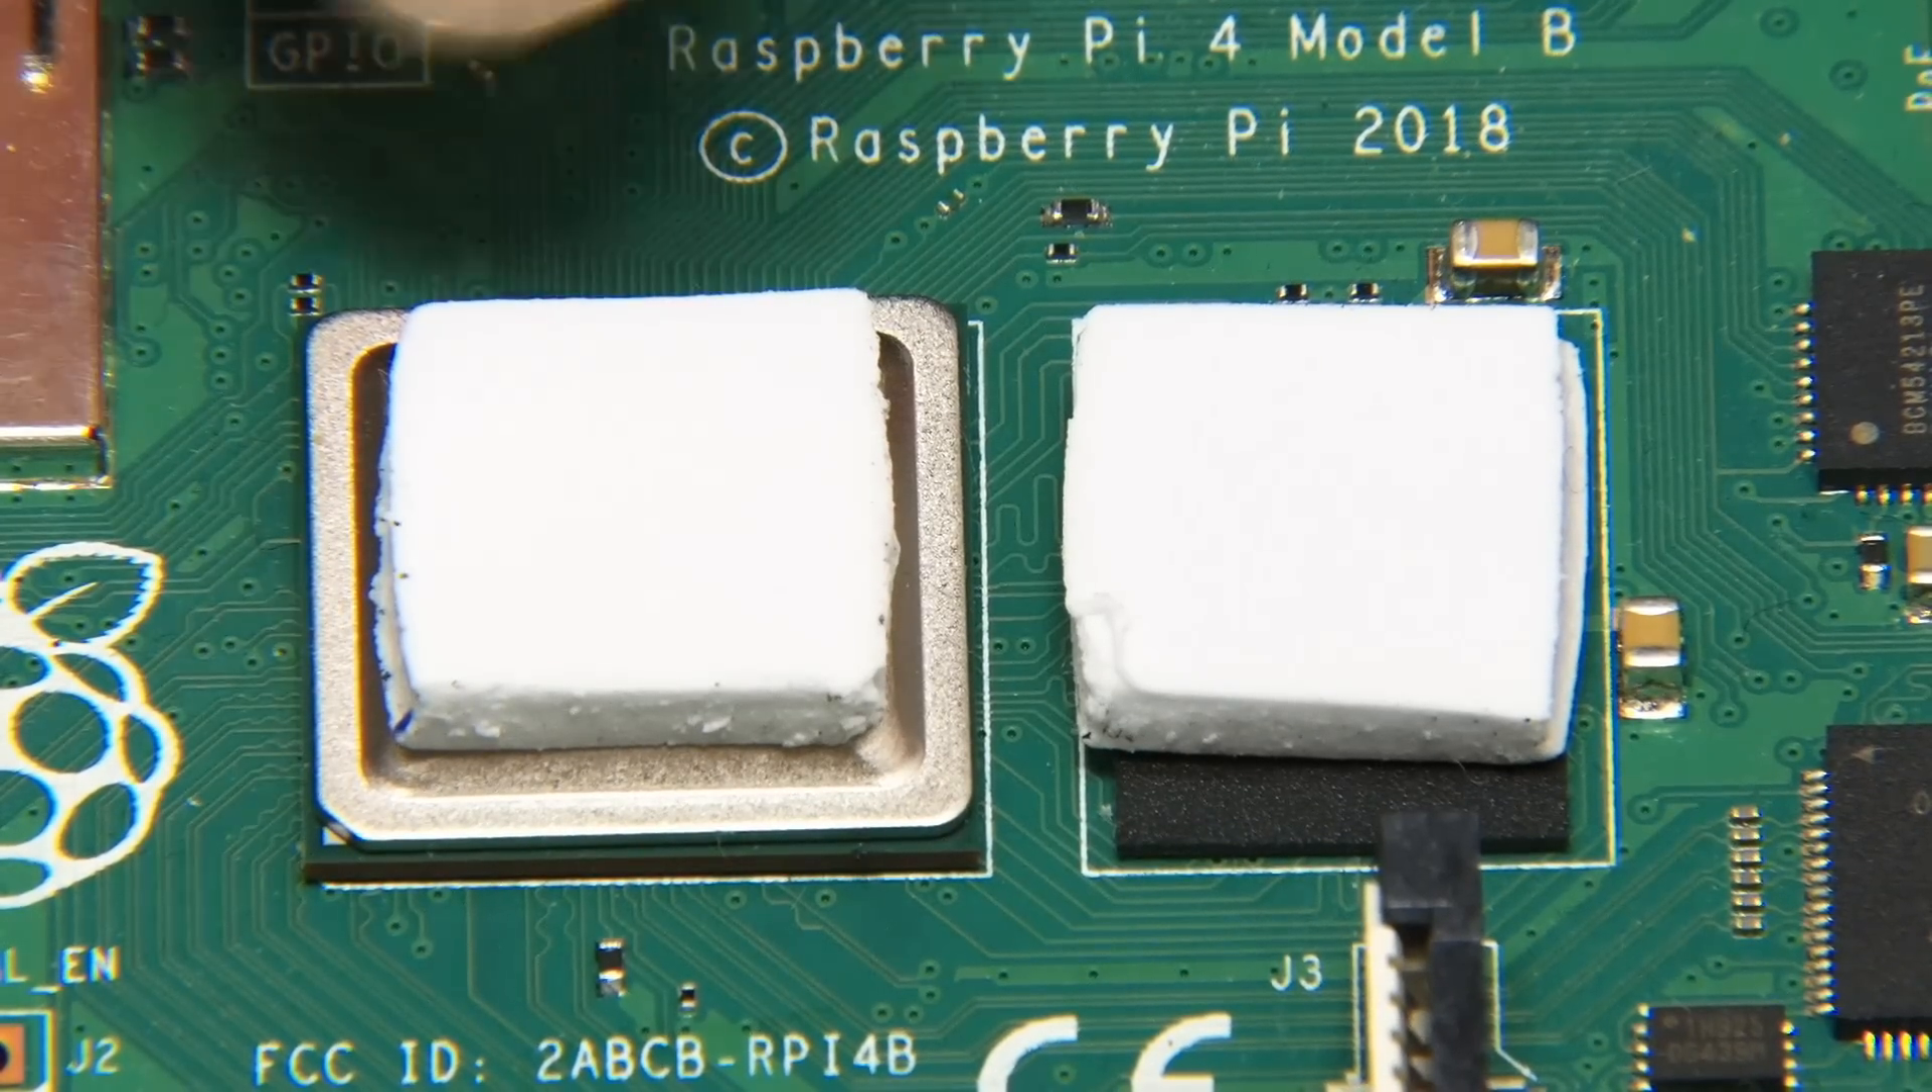Our thermal pads are now in place.